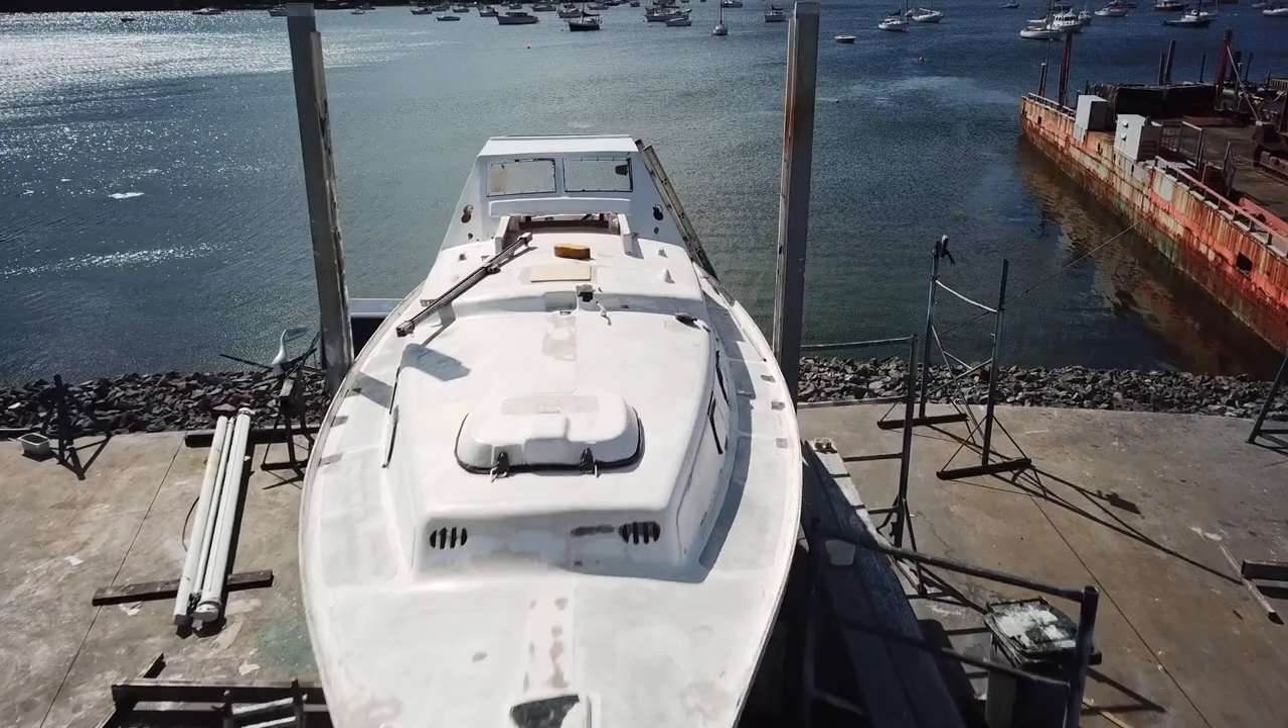And we've got all the rigging removed.